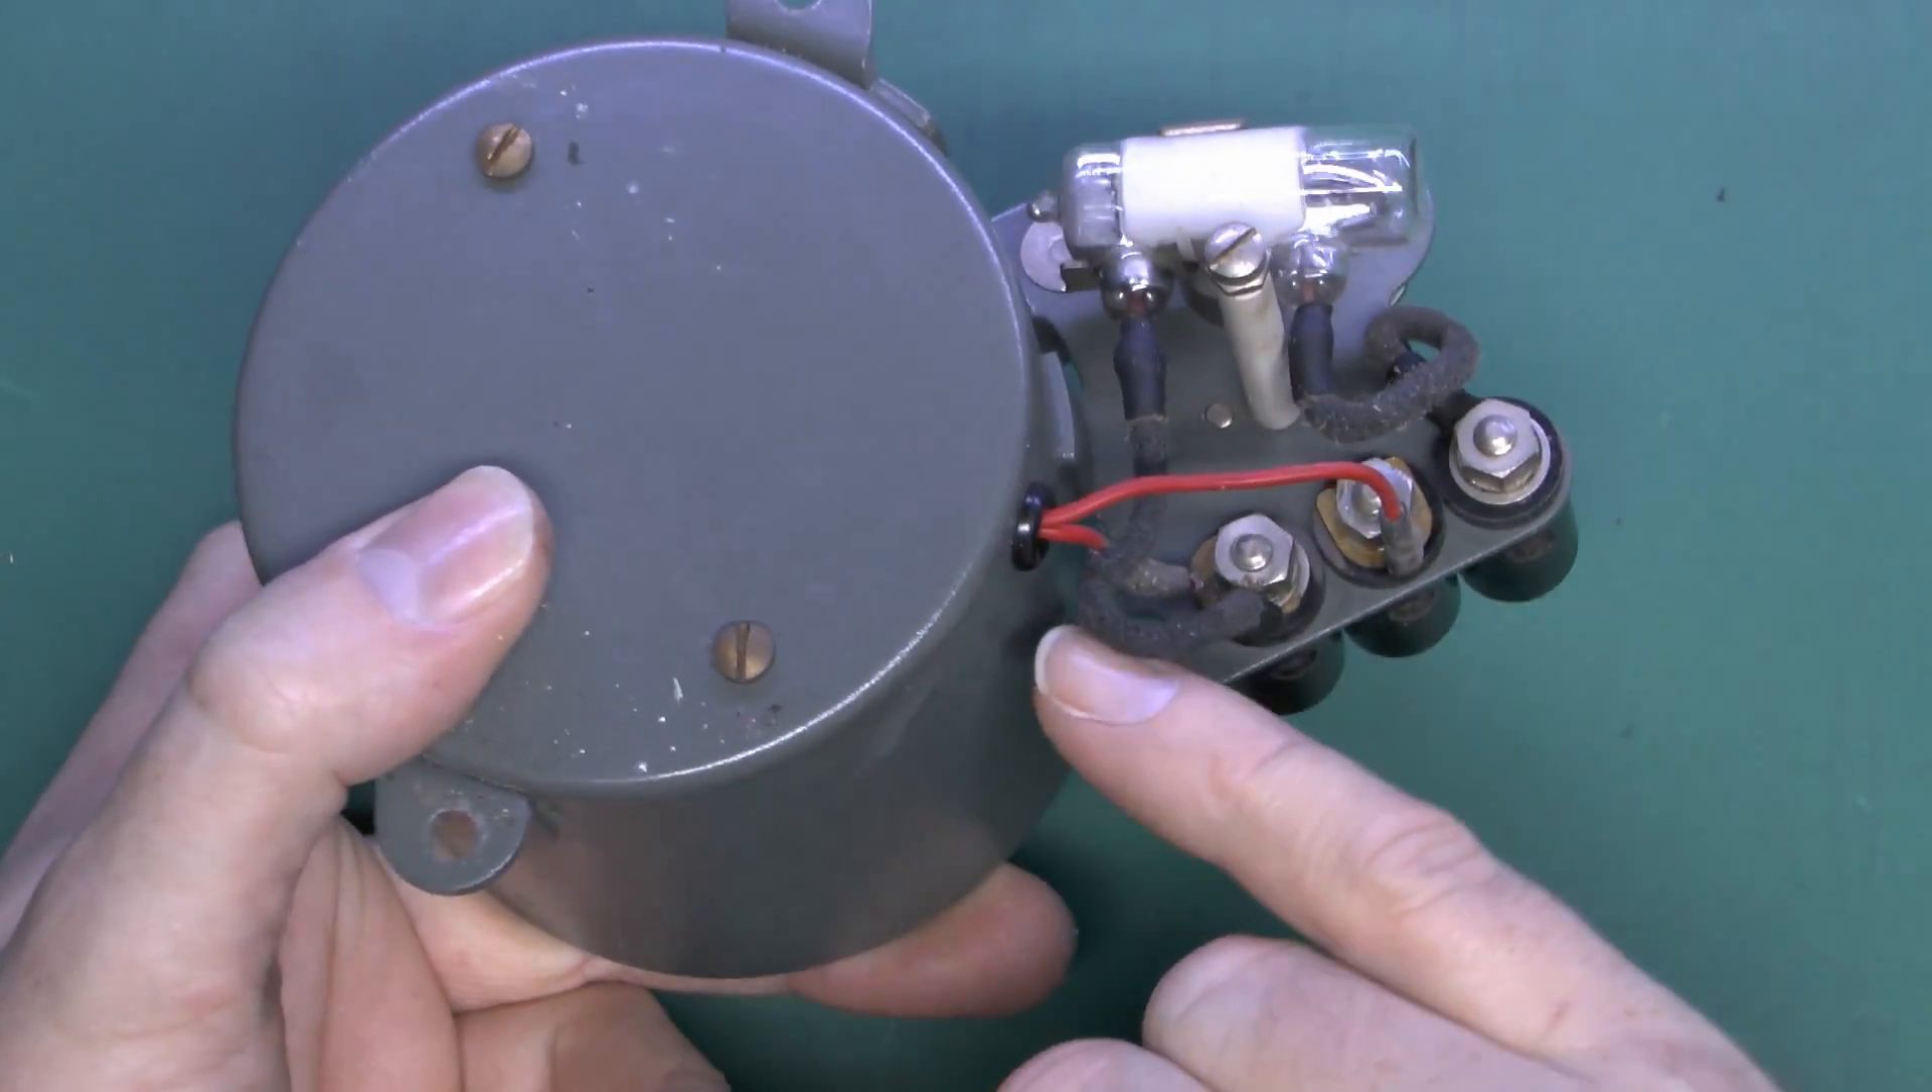And we've got some connections already in place here, suggested on the instructions. So two red wires here, which go into the casing.